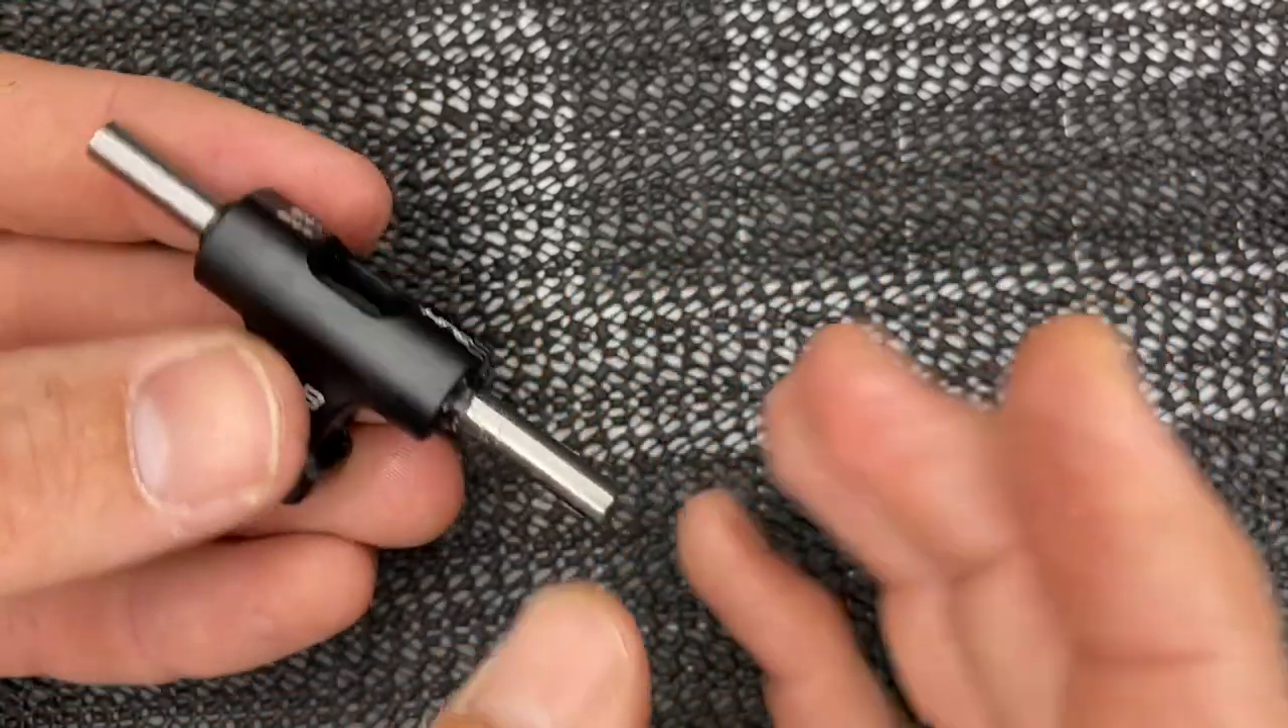Now our main shaft is through our head block.